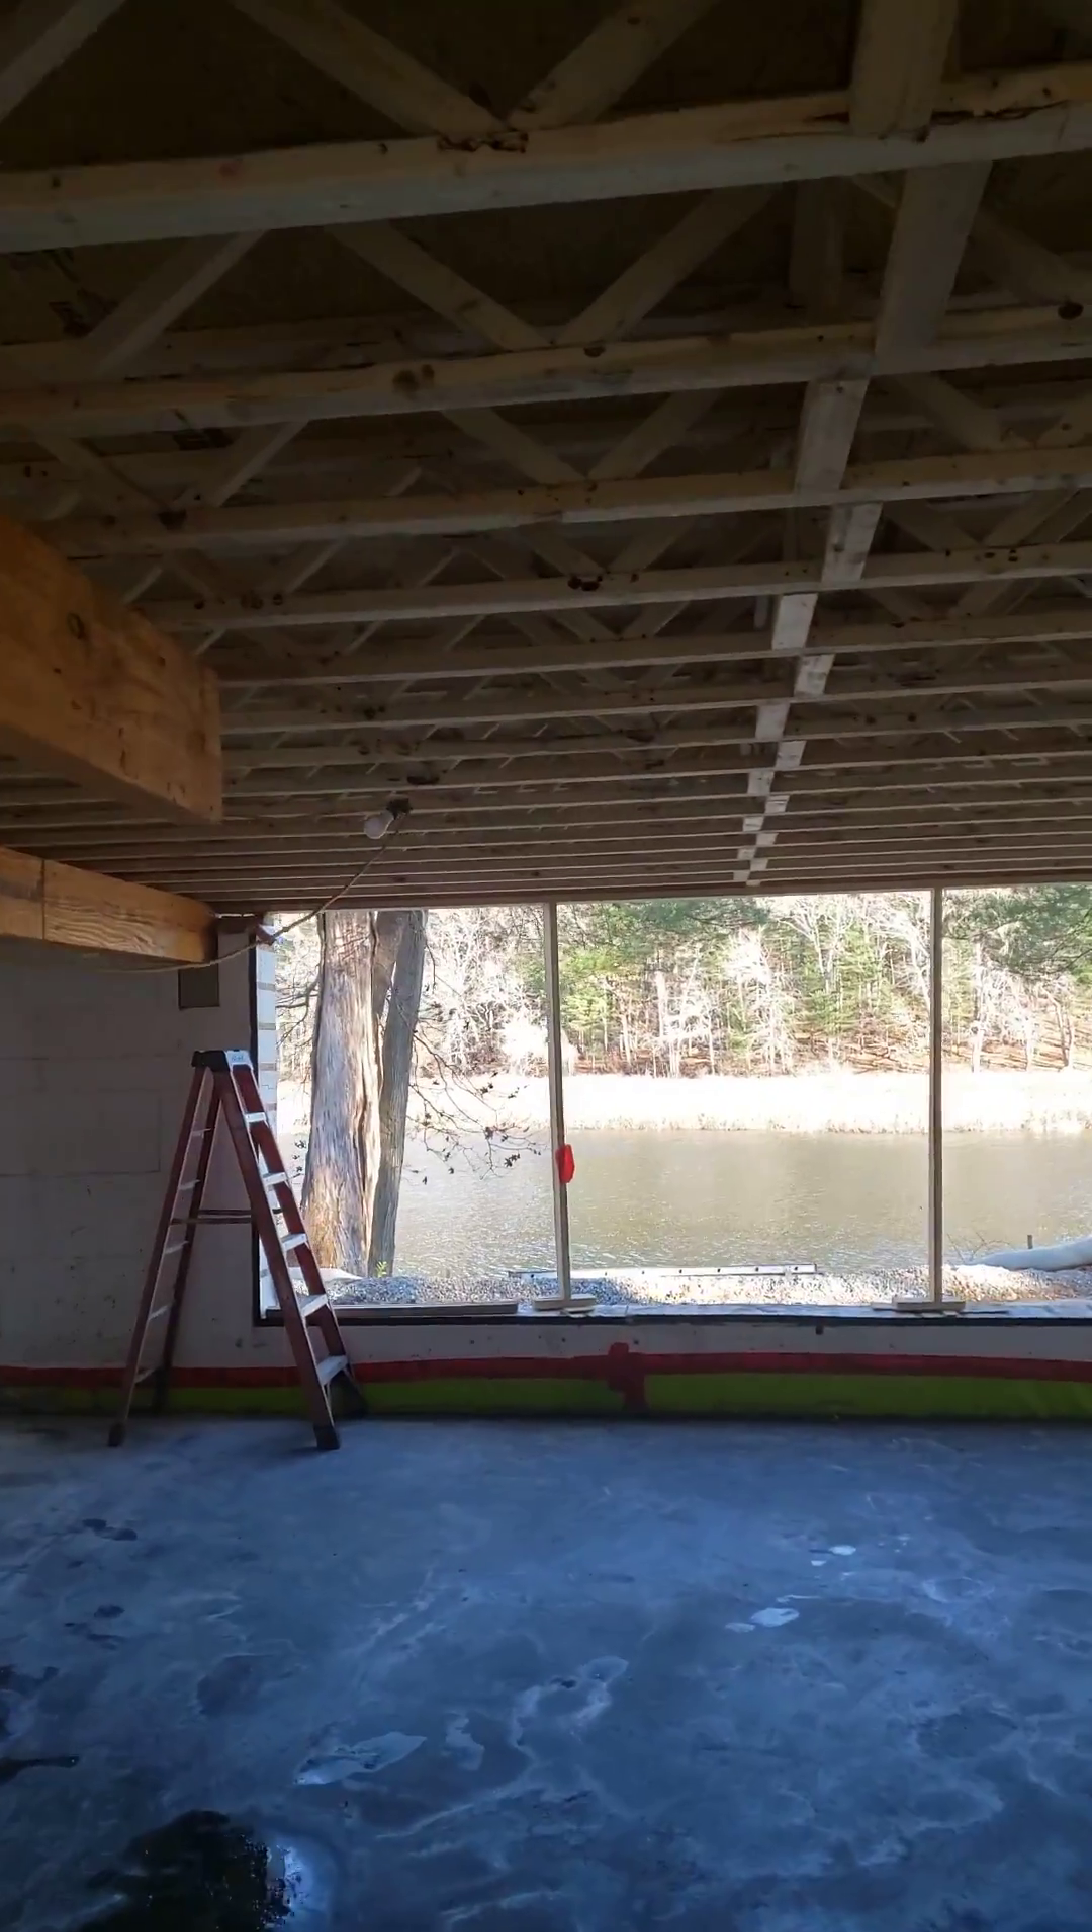So, you can see here, we got a bunch of our framing in, floor joists.